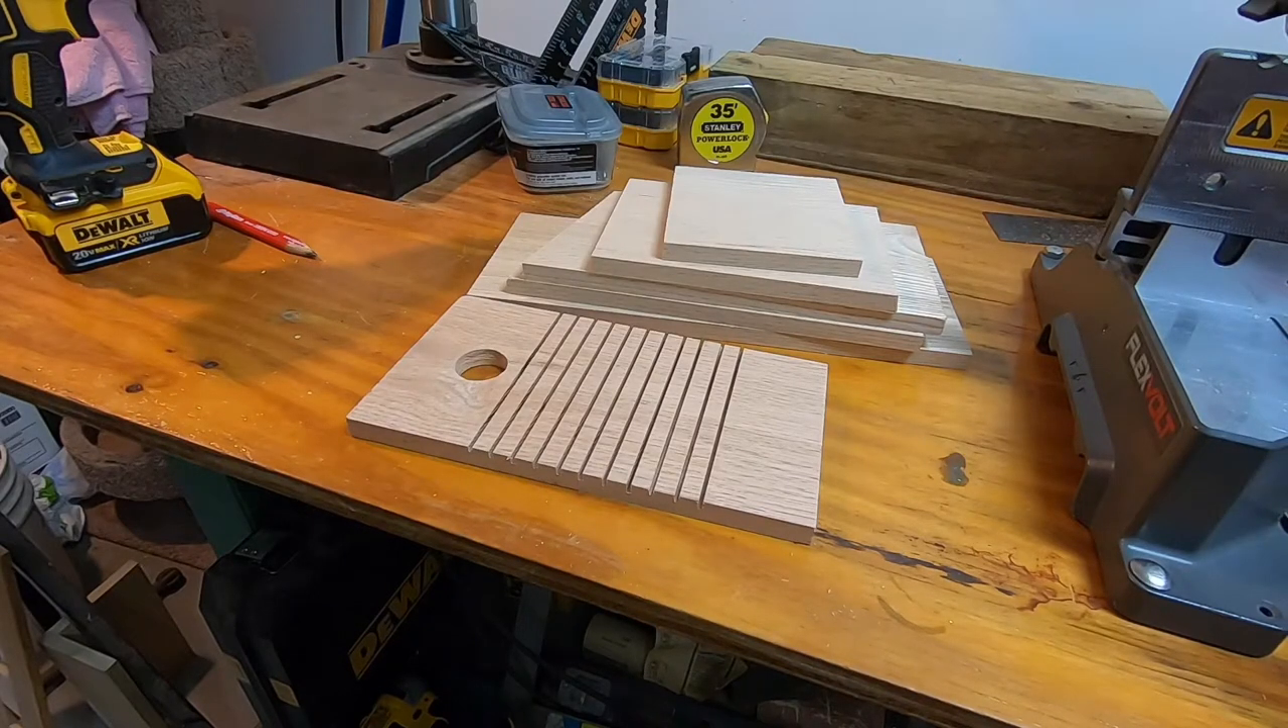This is the six pieces needed to create a birdhouse so now the only step left is to connect them together.